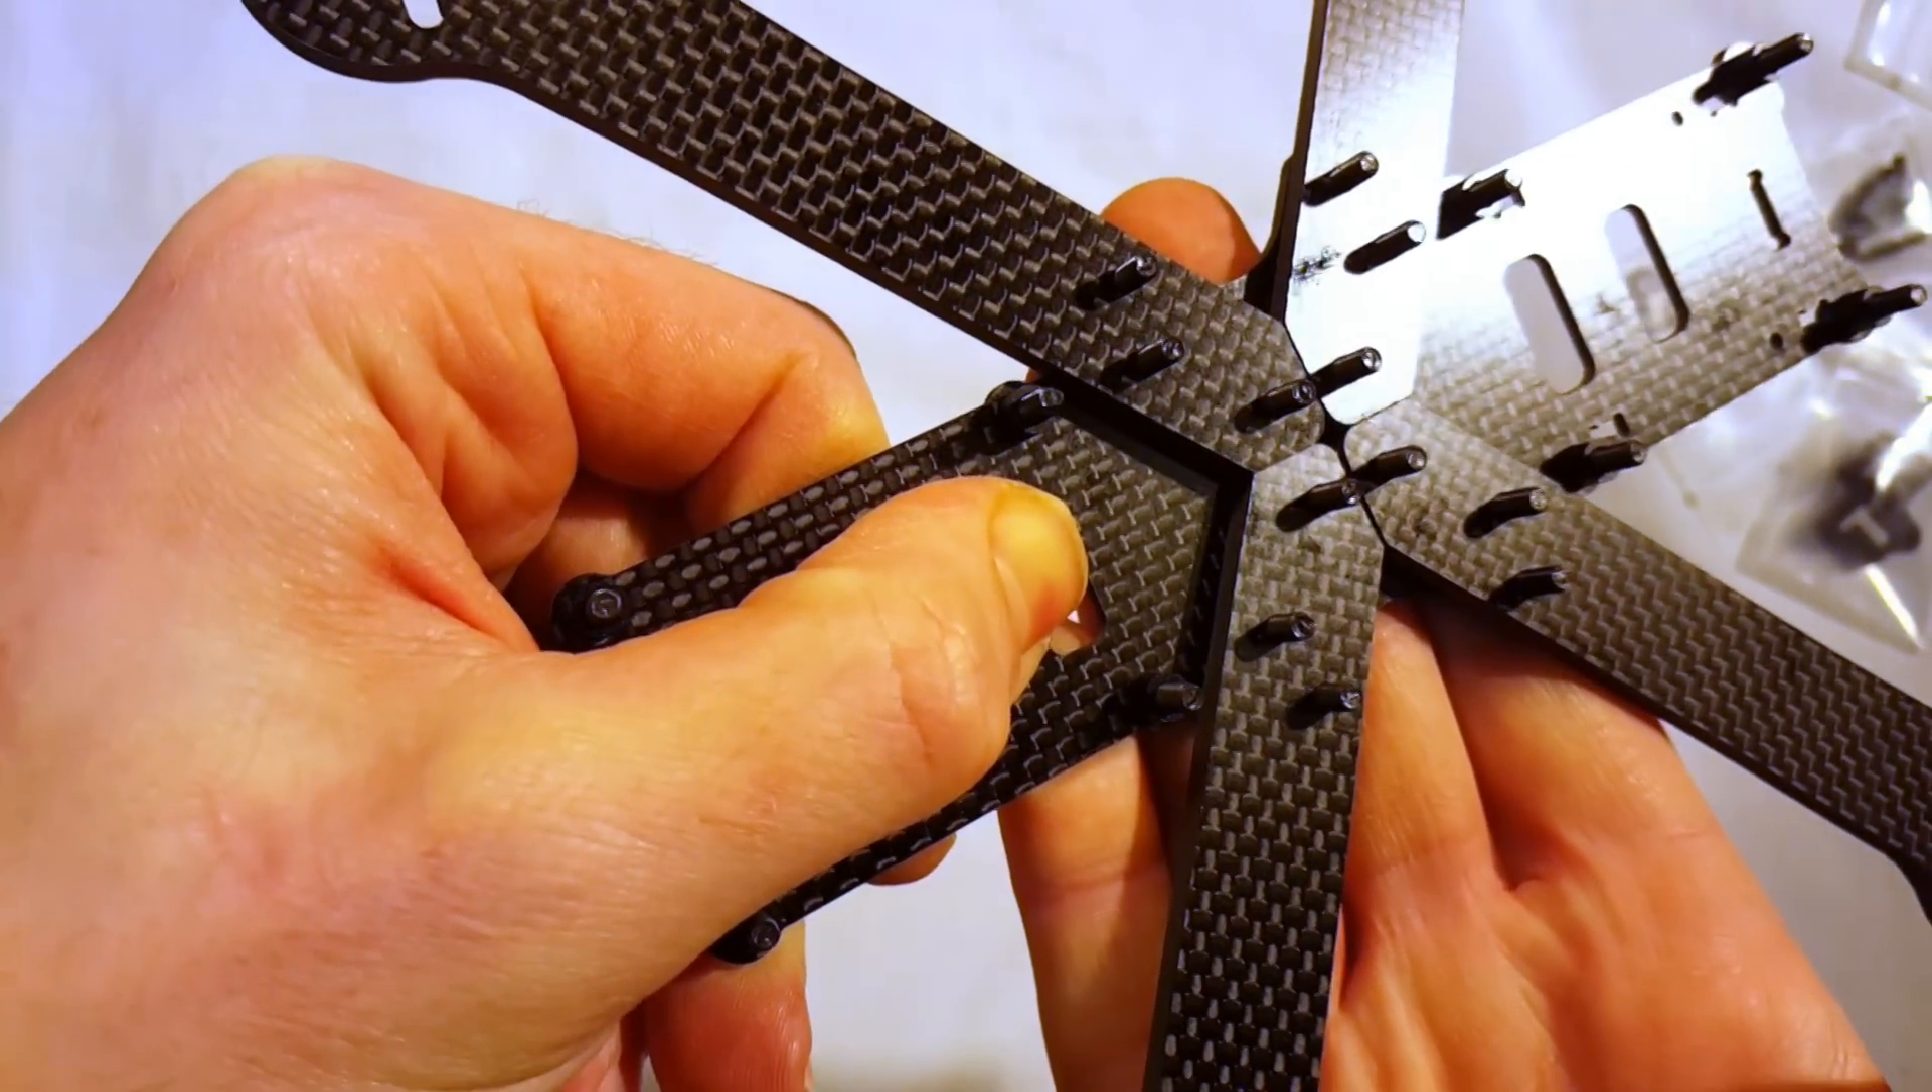Right so i got all my screws in.